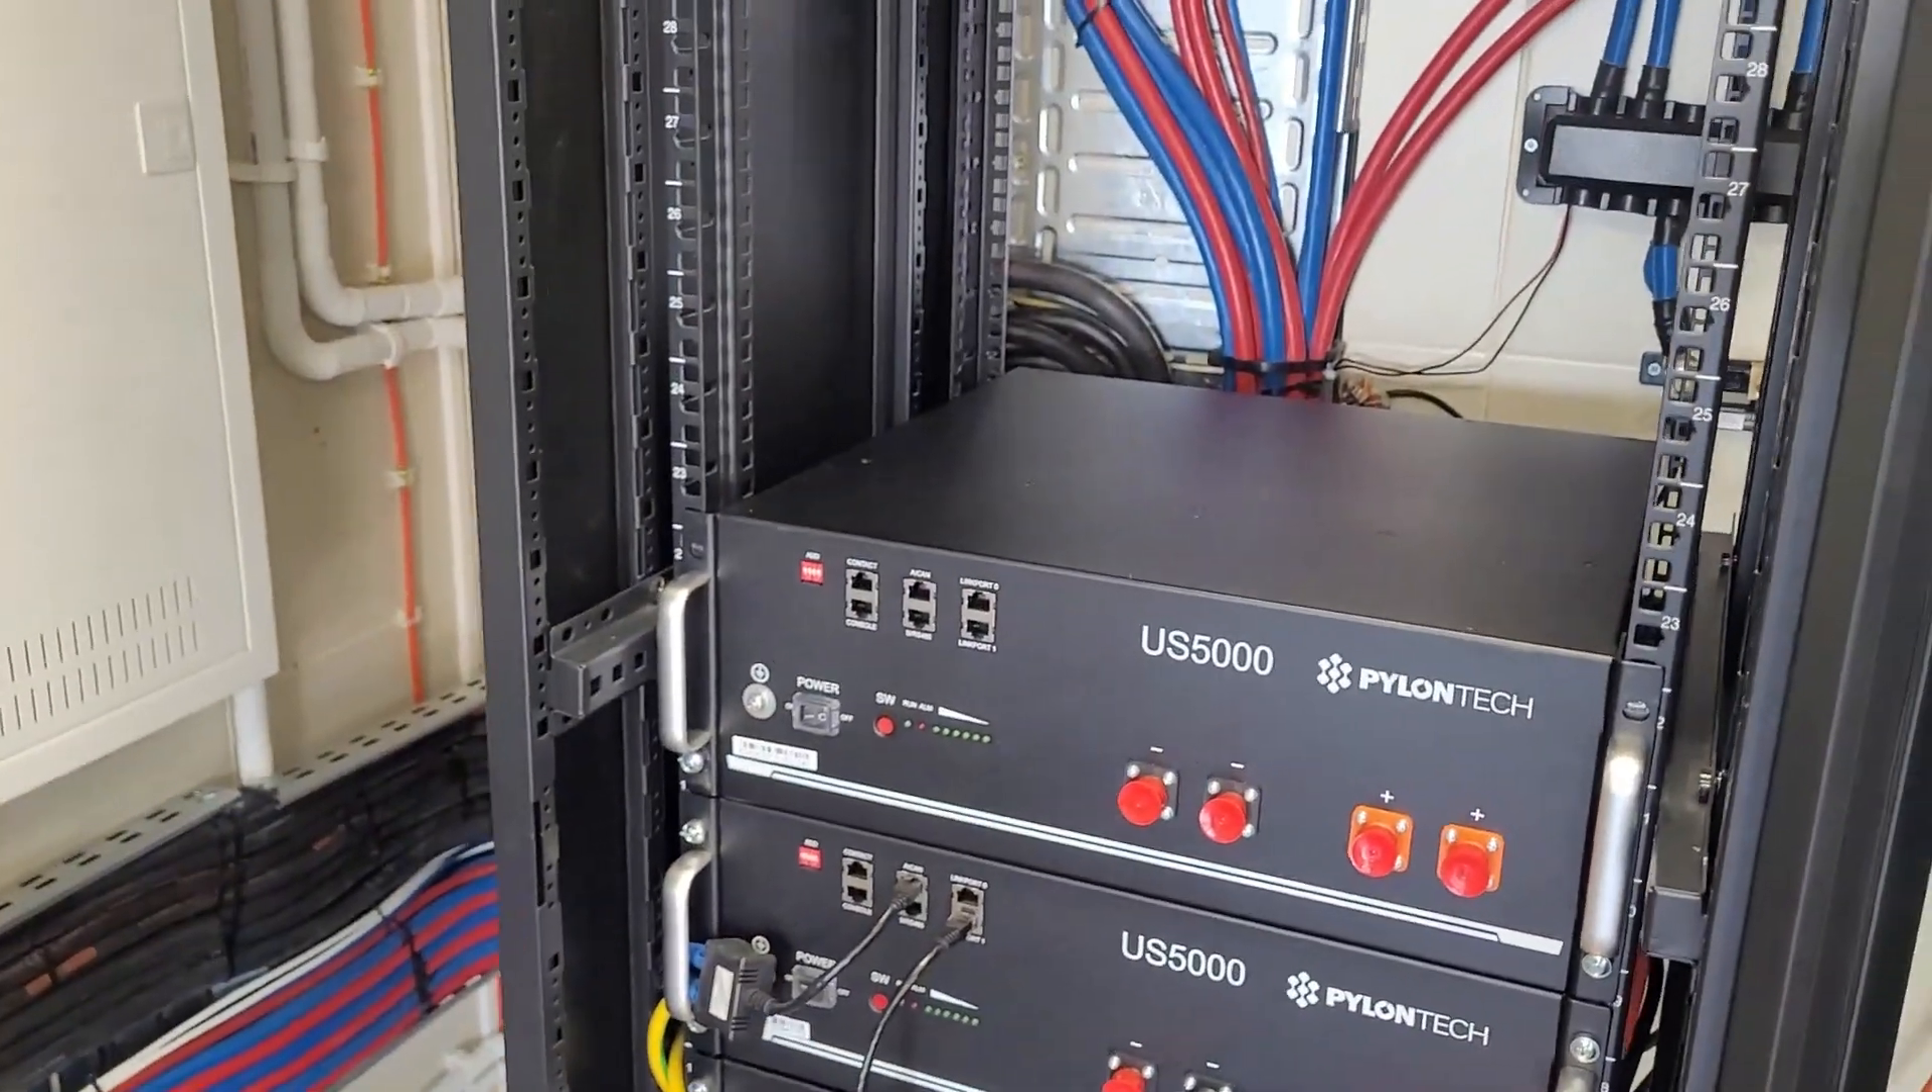Kolejna bateria jest dopiero dołożona bez okablowania jeszcze dopiero będzie to wszystko podpinane.